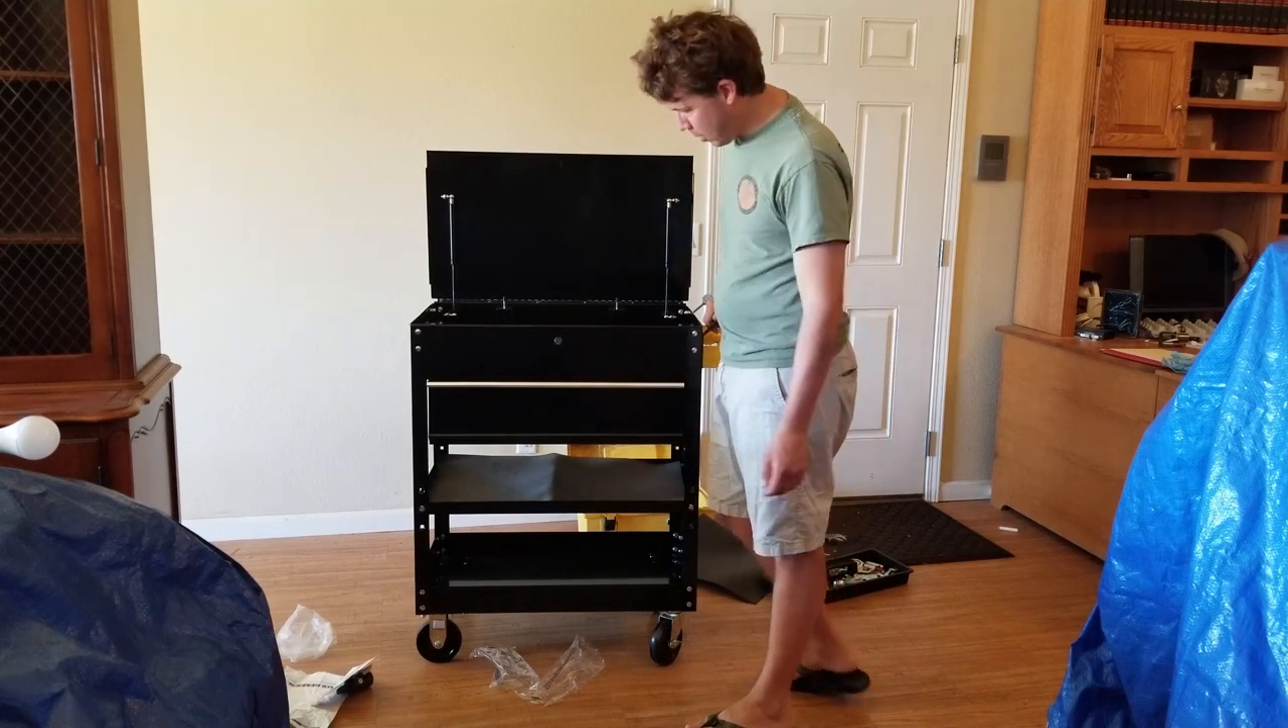But for now I've got the cart basically assembled.